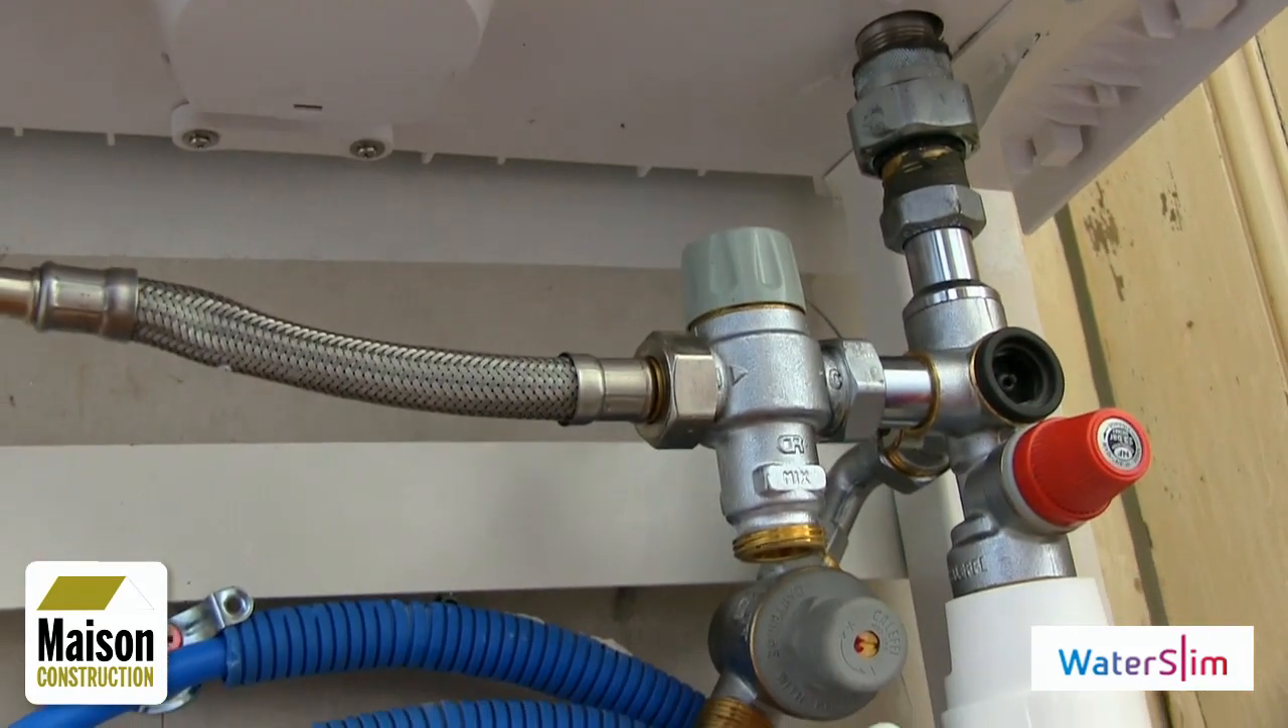Le kit hydraulique qui est livré avec le Water Slim est raccordé.